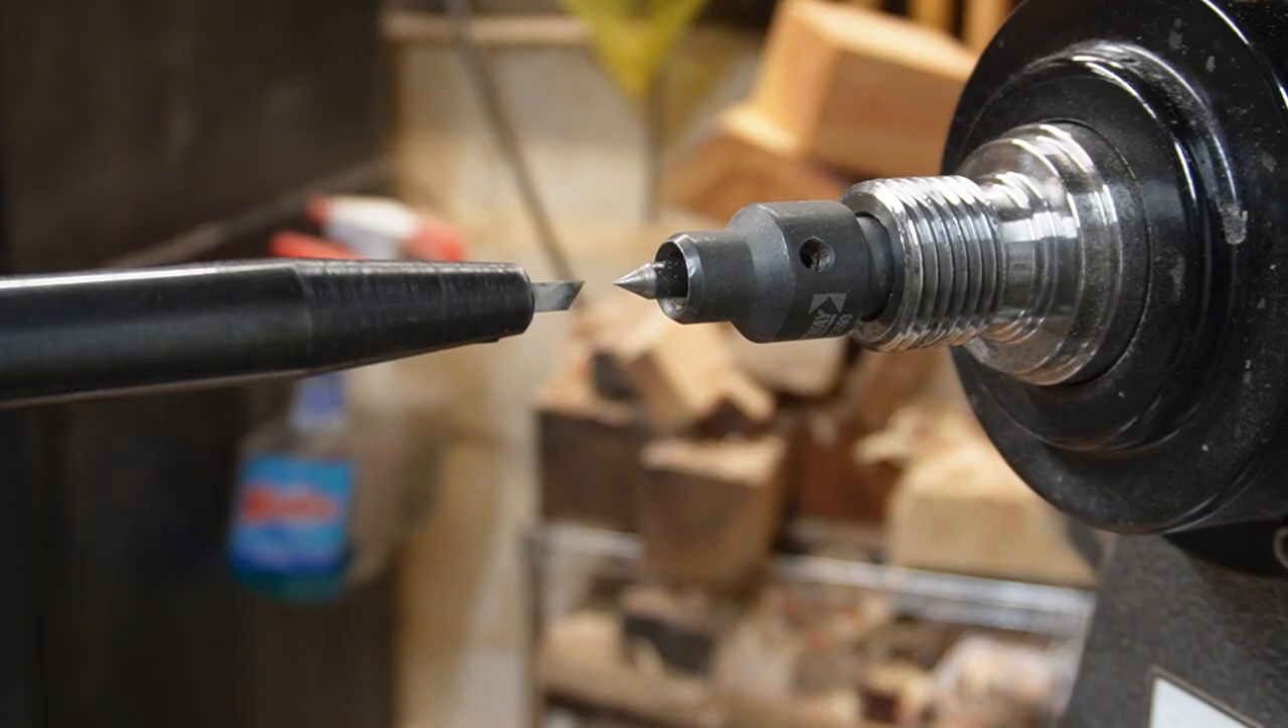You can see here I have the drive center put in the spindle, and we got the tip of the tool lined up. I mean, I already have this all lined up.